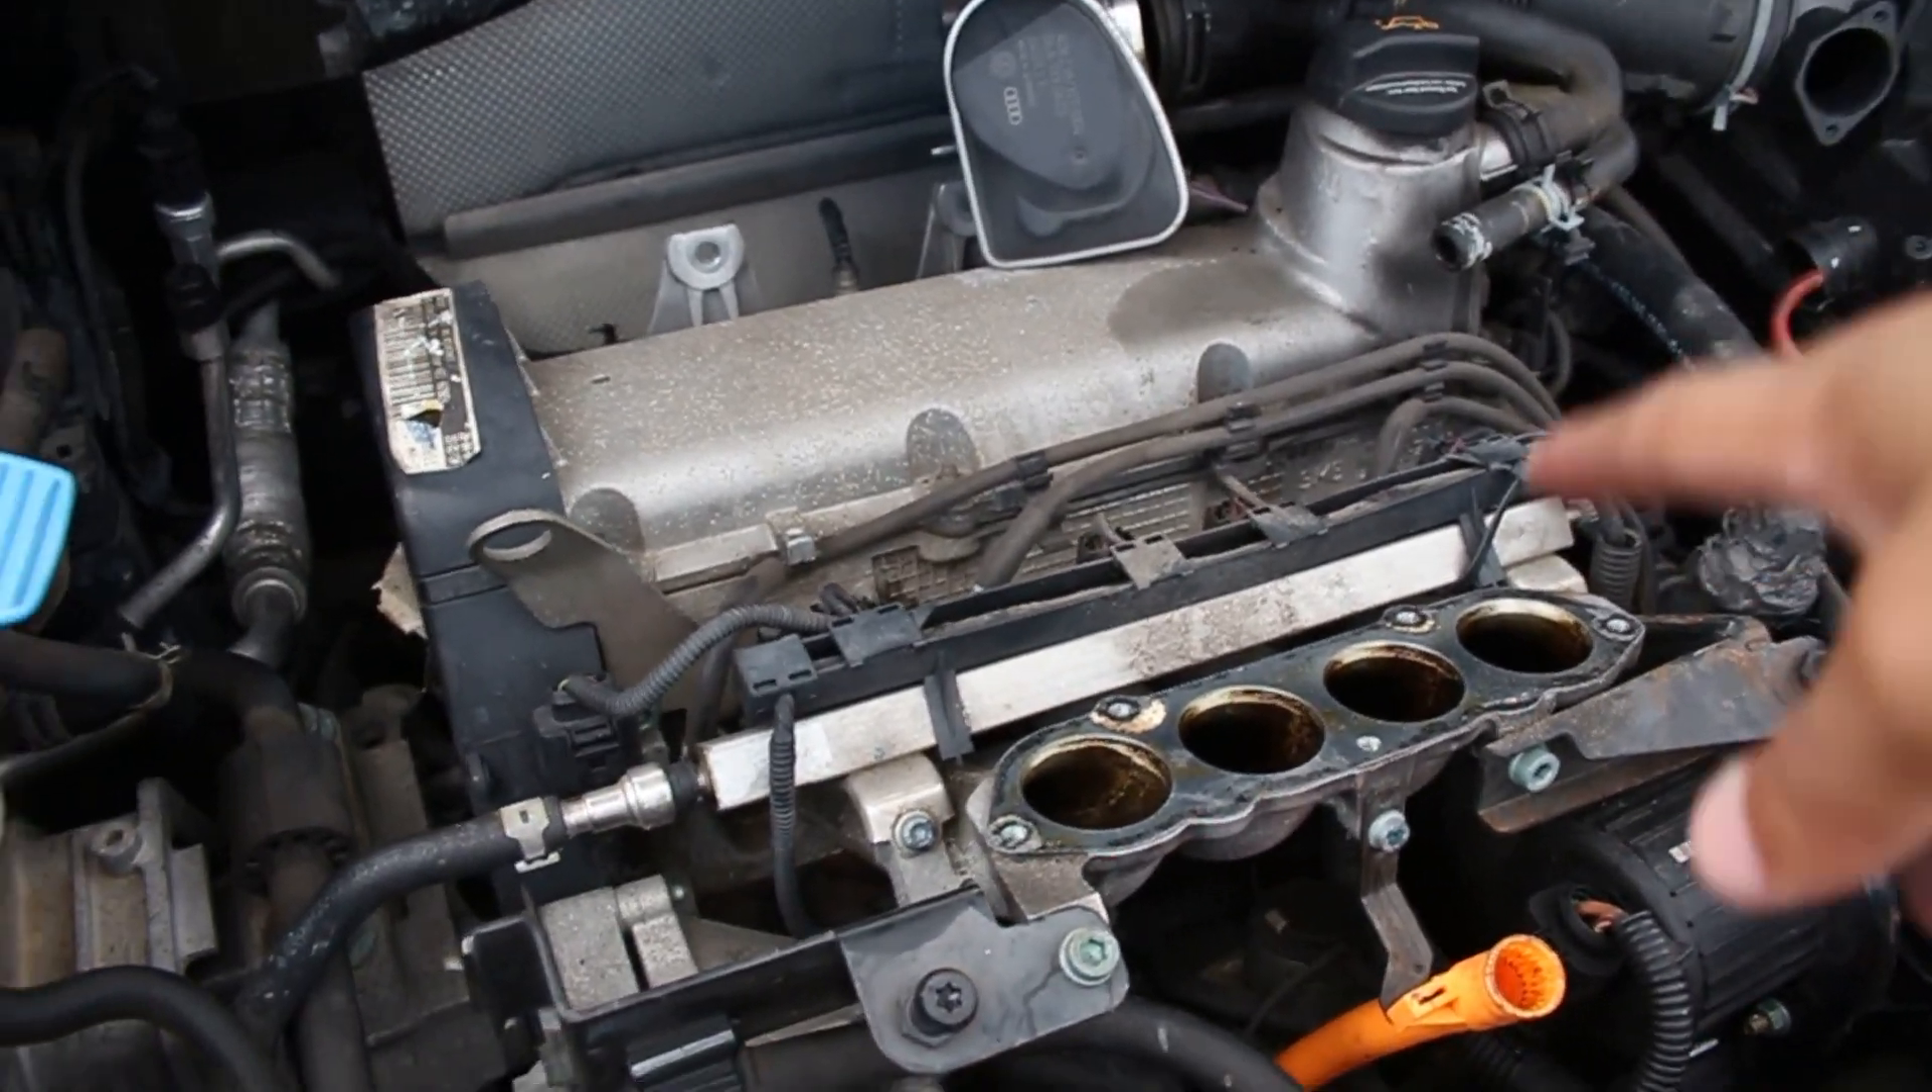All right so after a good little while the top manifold is off.